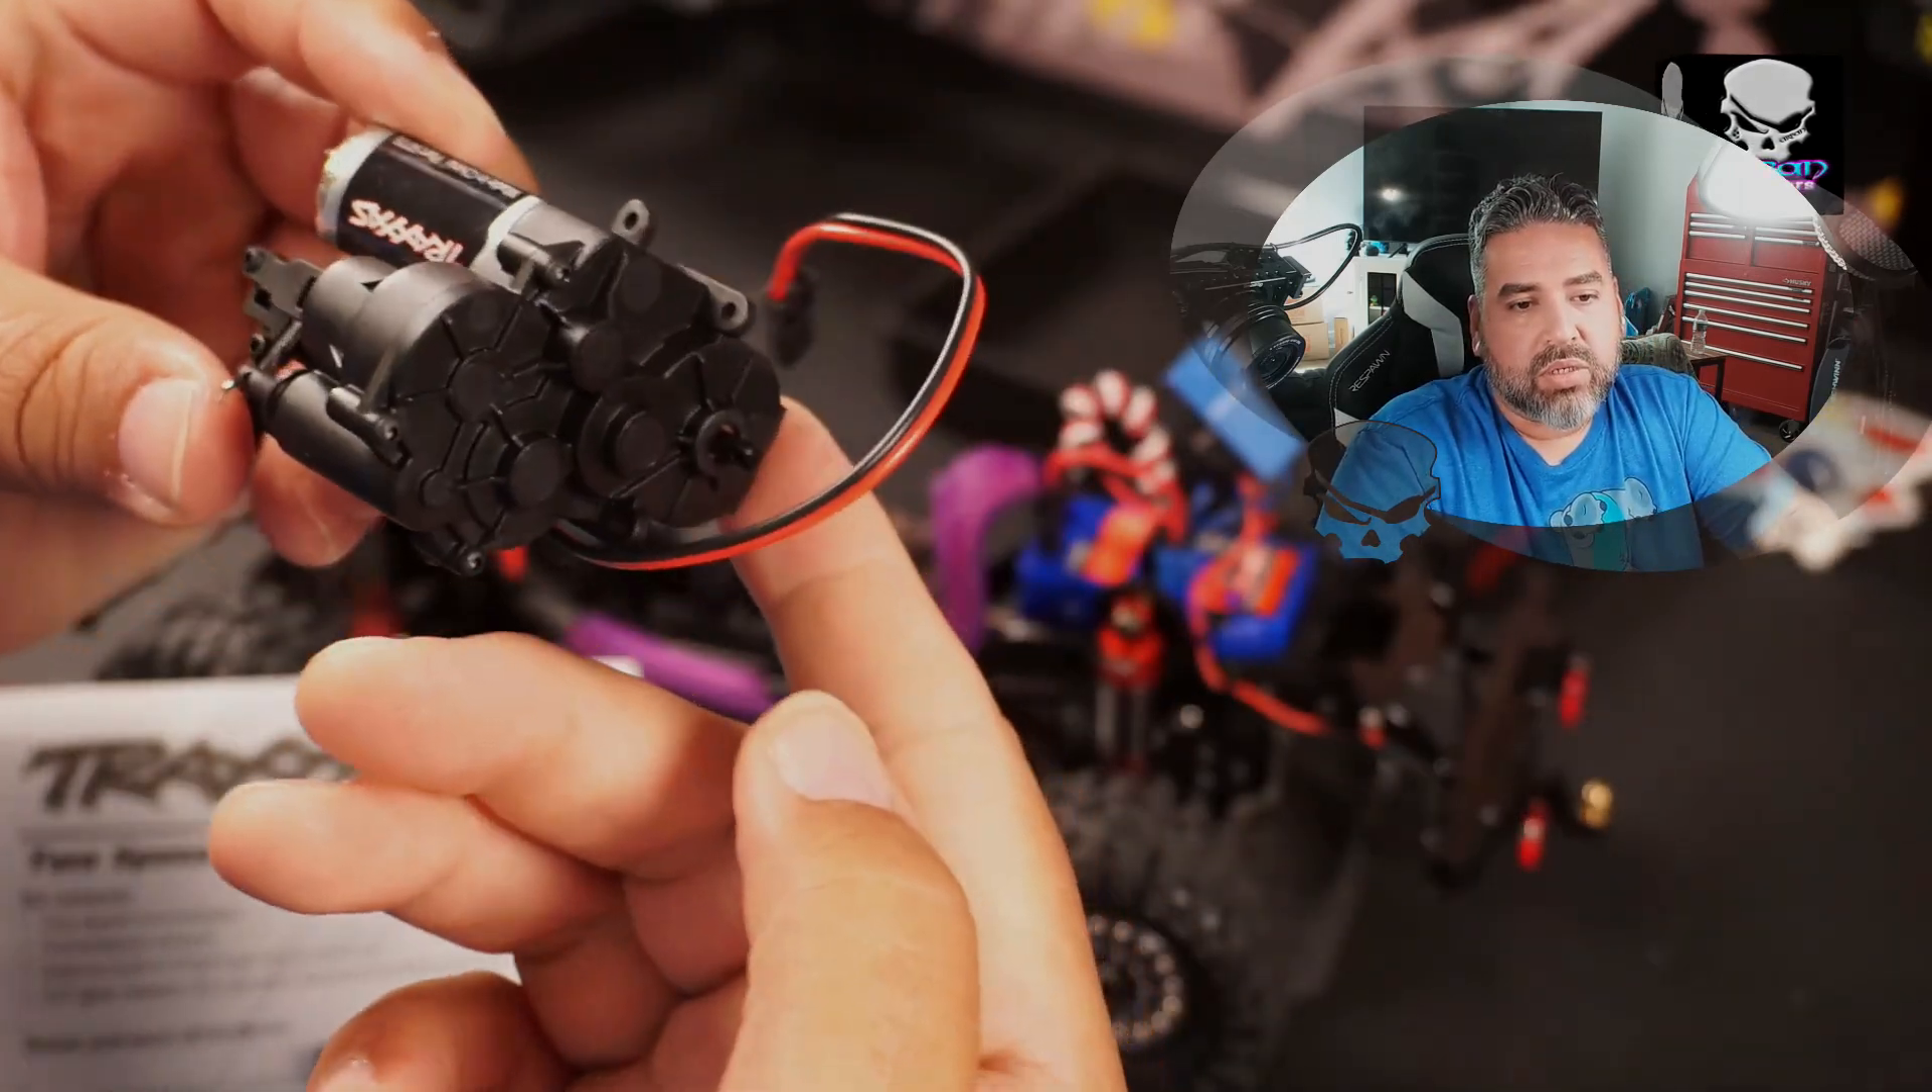You got the motor and the transmission already in an assembly.